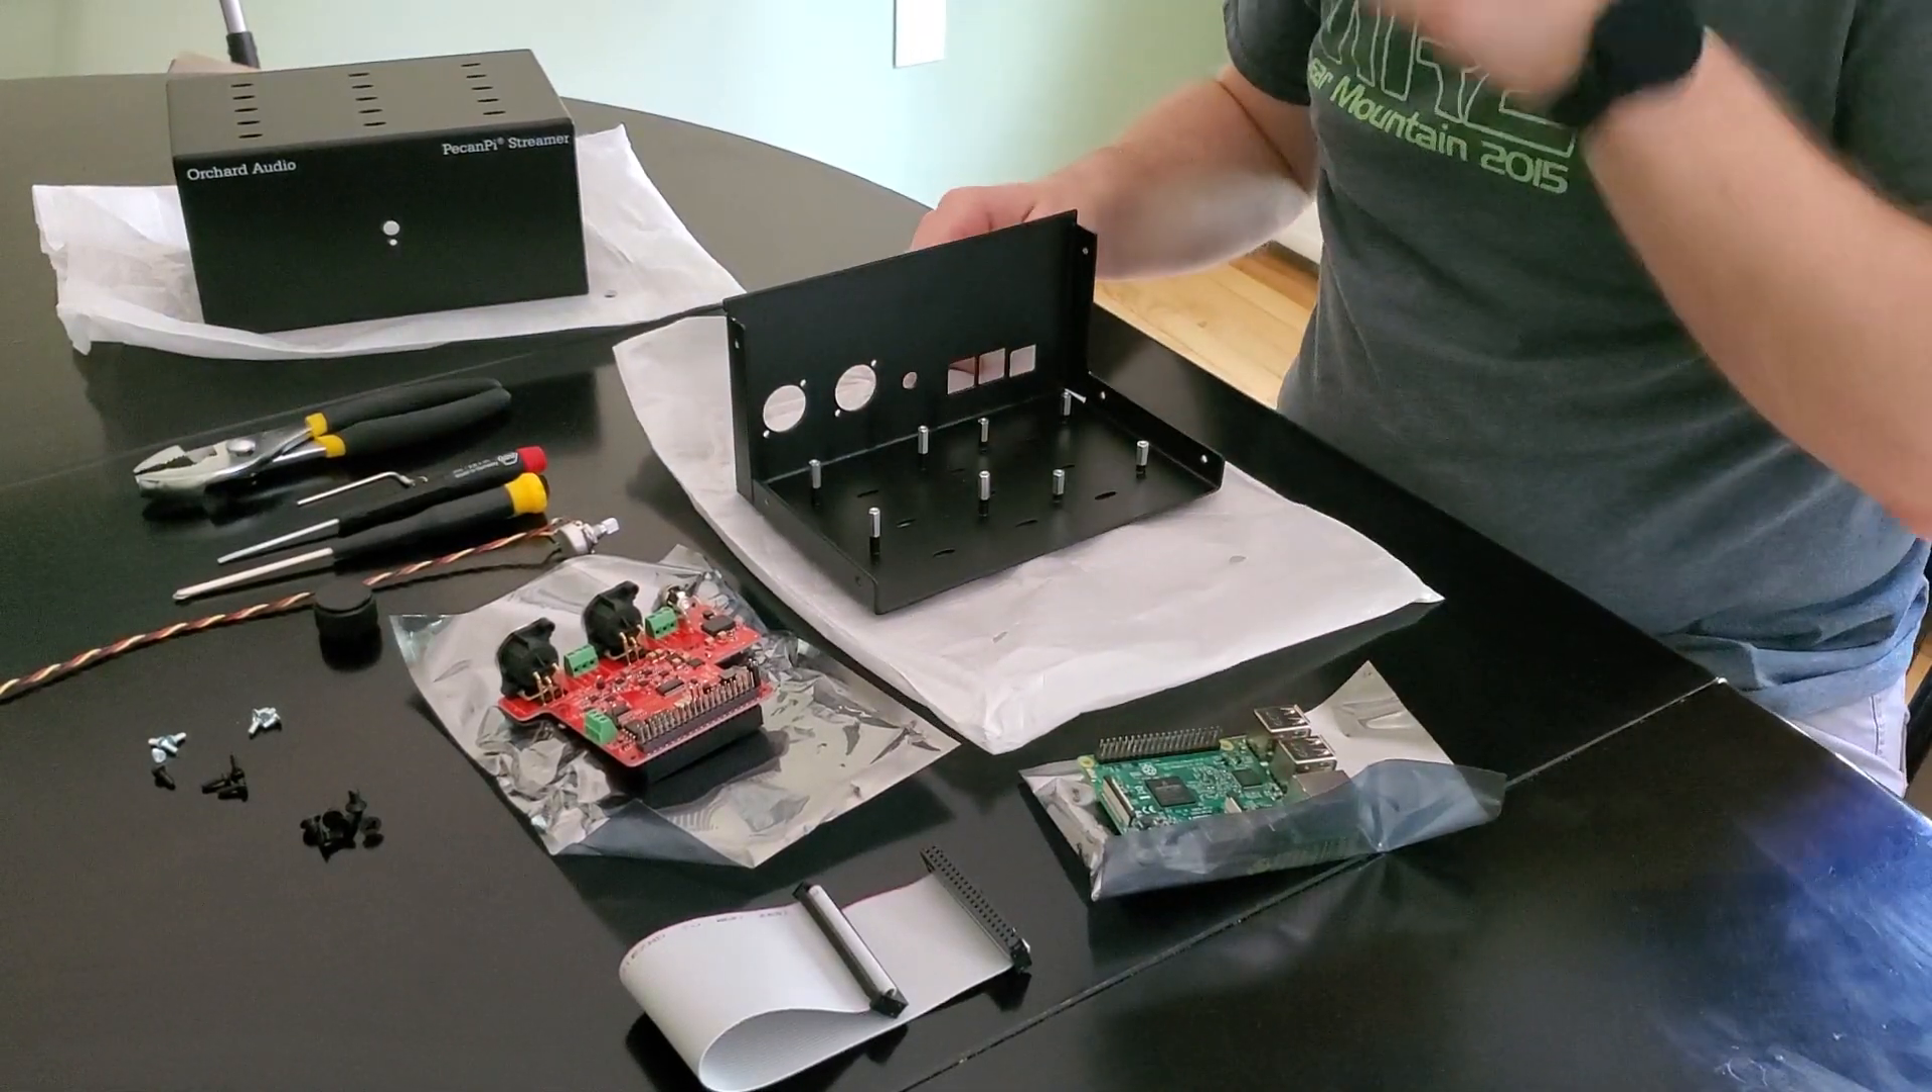Okay now that the standoffs are in I'm going to put in the Raspberry Pi next.